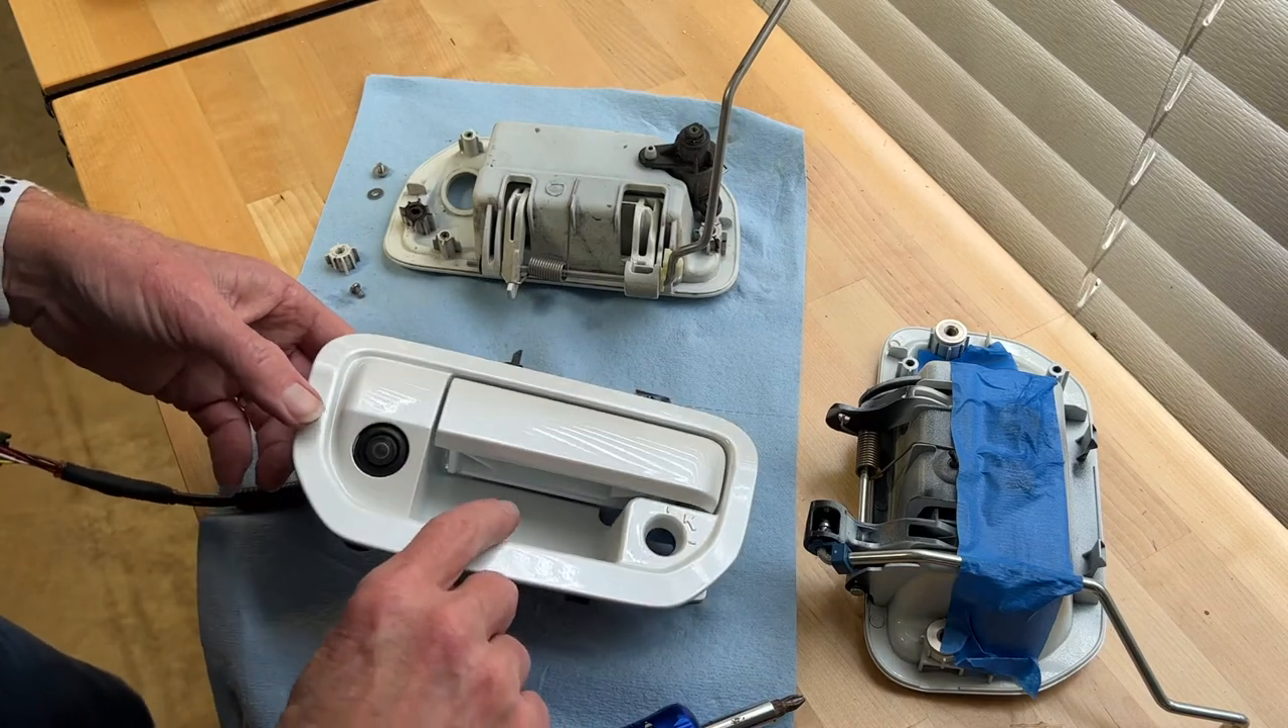The backup camera is now in the new Honda handle.